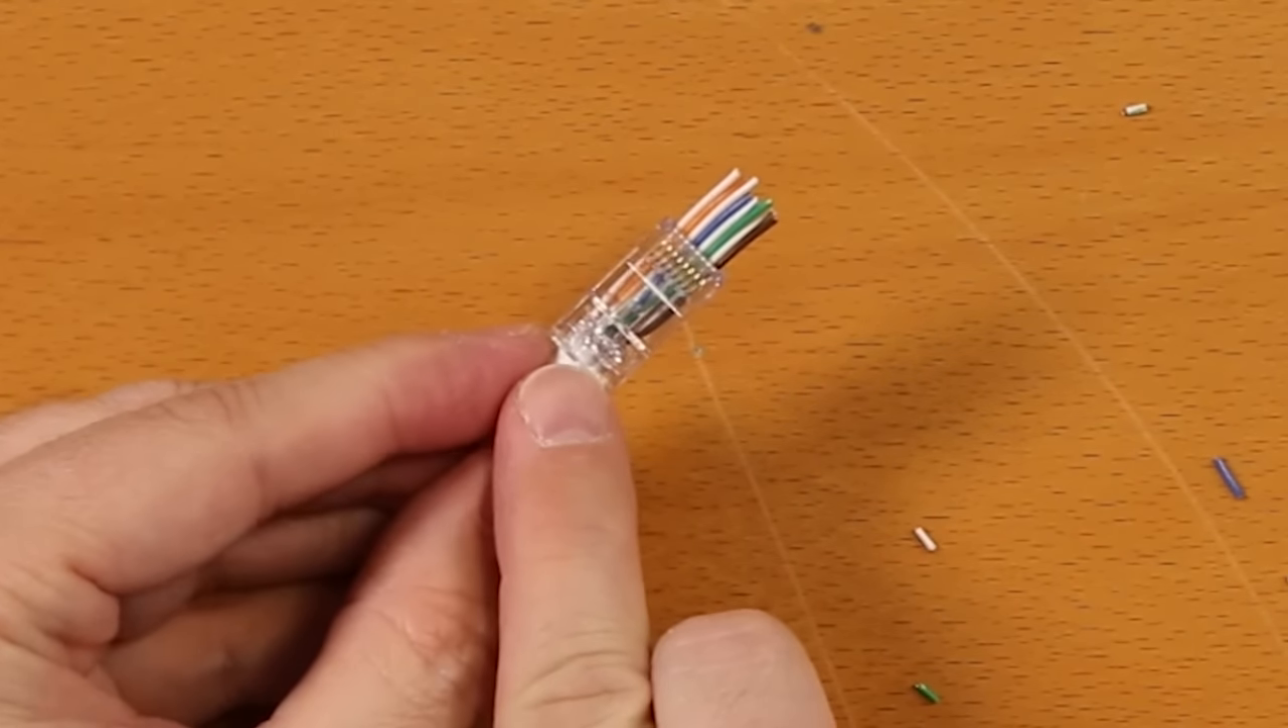And as you can see, the cables came right out the front.